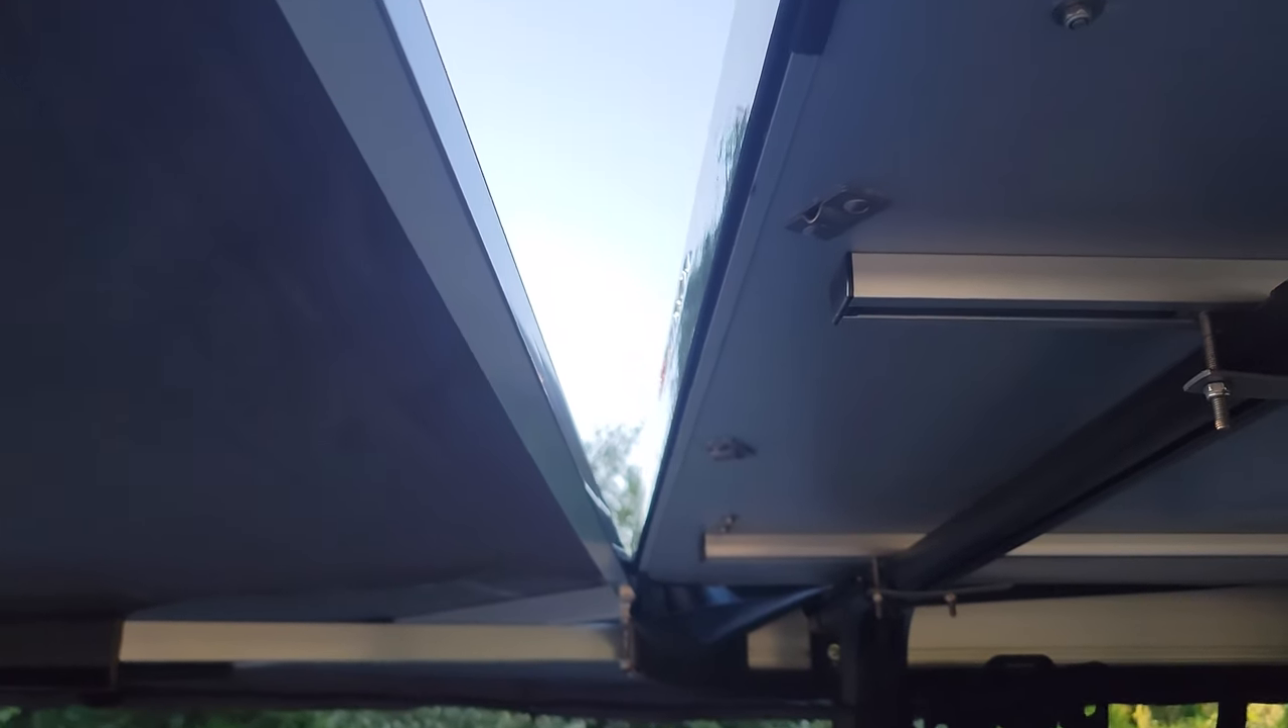But something that I mentioned in my installation video is, you could probably notice it already right here. The gap that exists between the back of the truck and the awning itself.